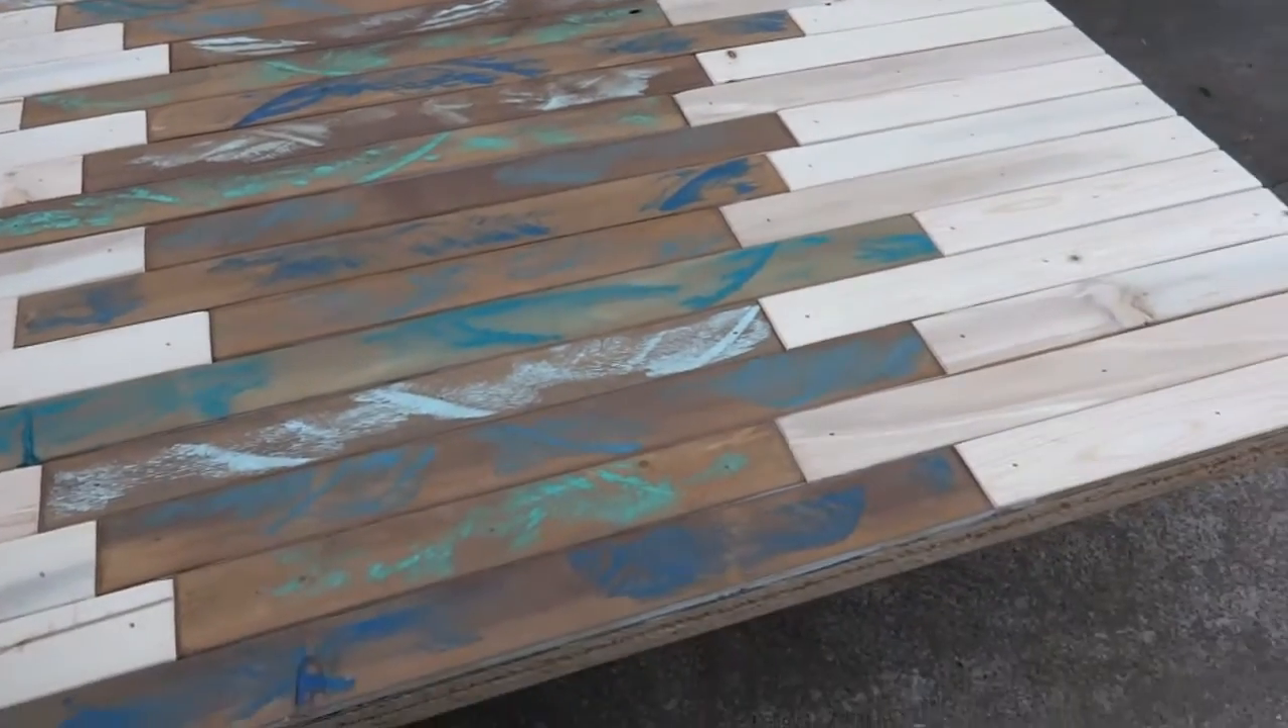All right, and check it out, there's all the slats on the table top, looks pretty cool.